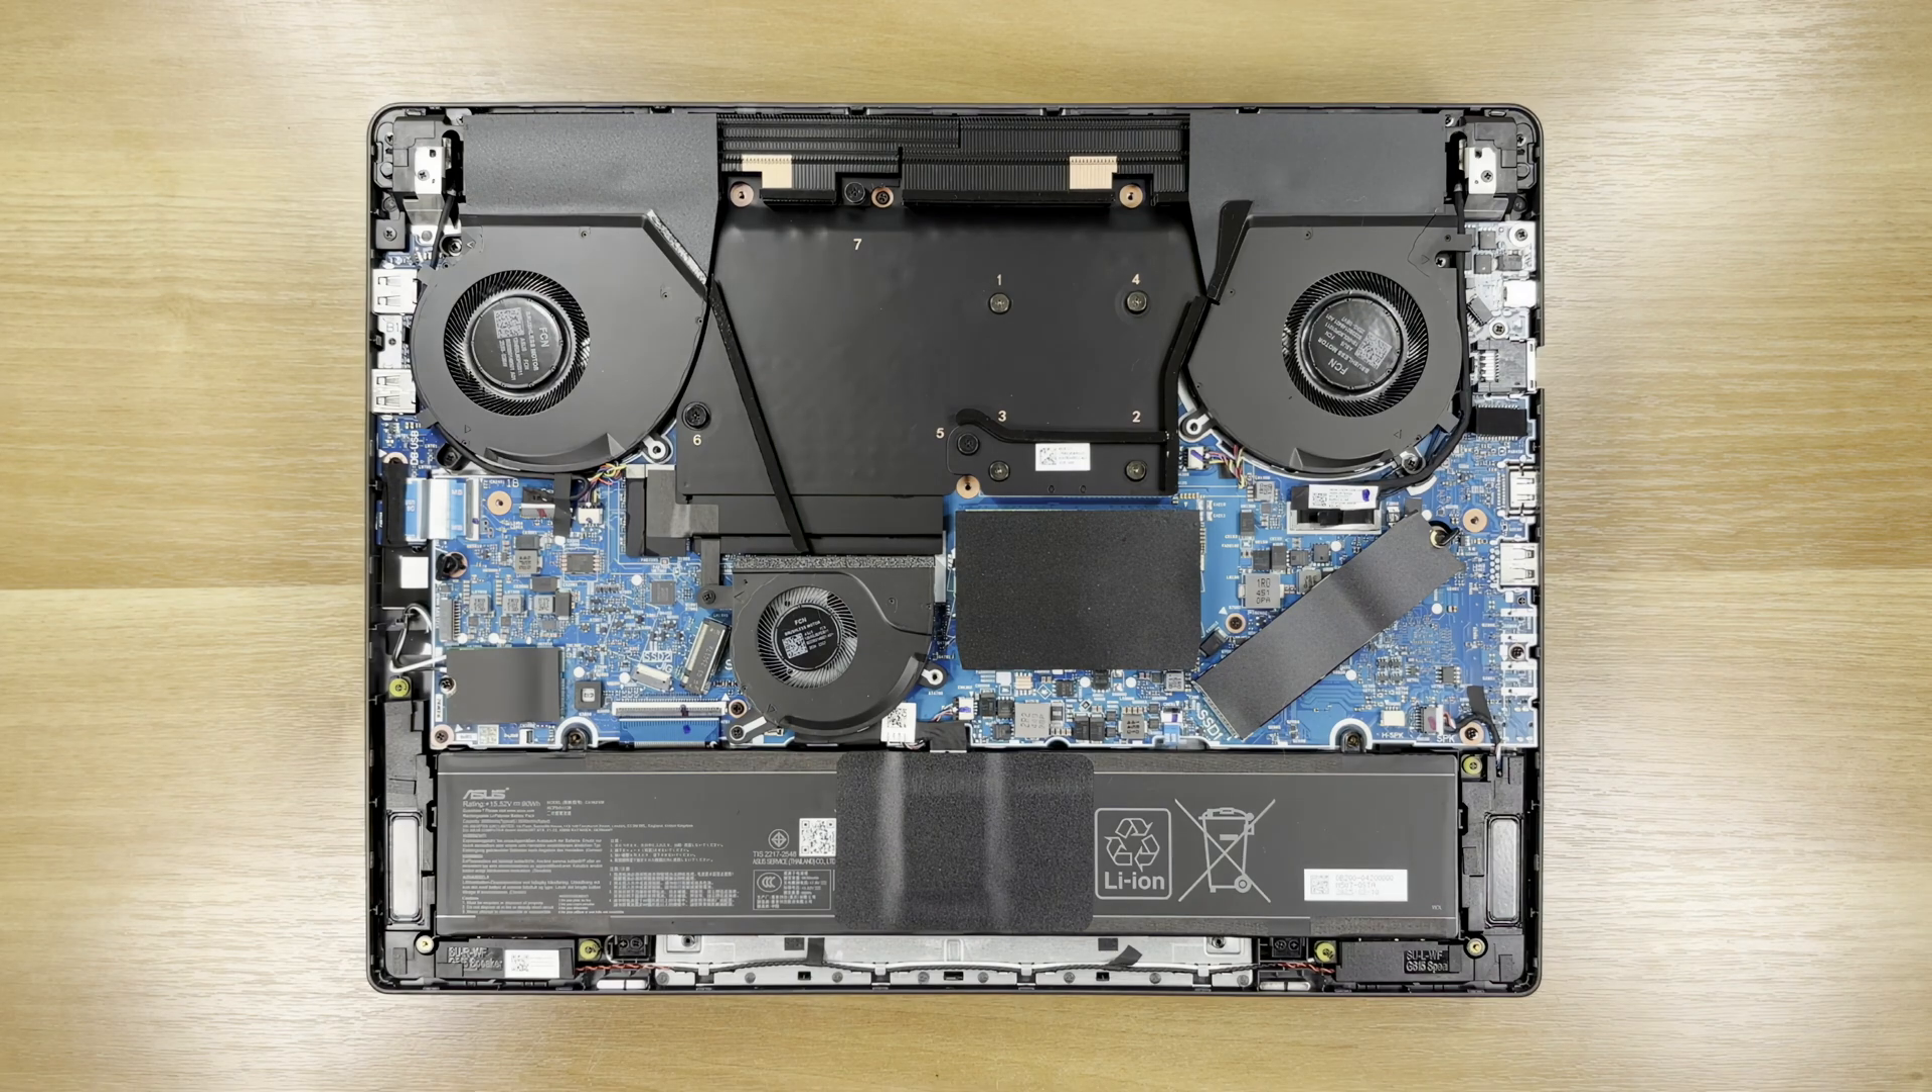With the bottom plate off, you can see the sandwich heatsink and the 3 fan array stretching across the rear.